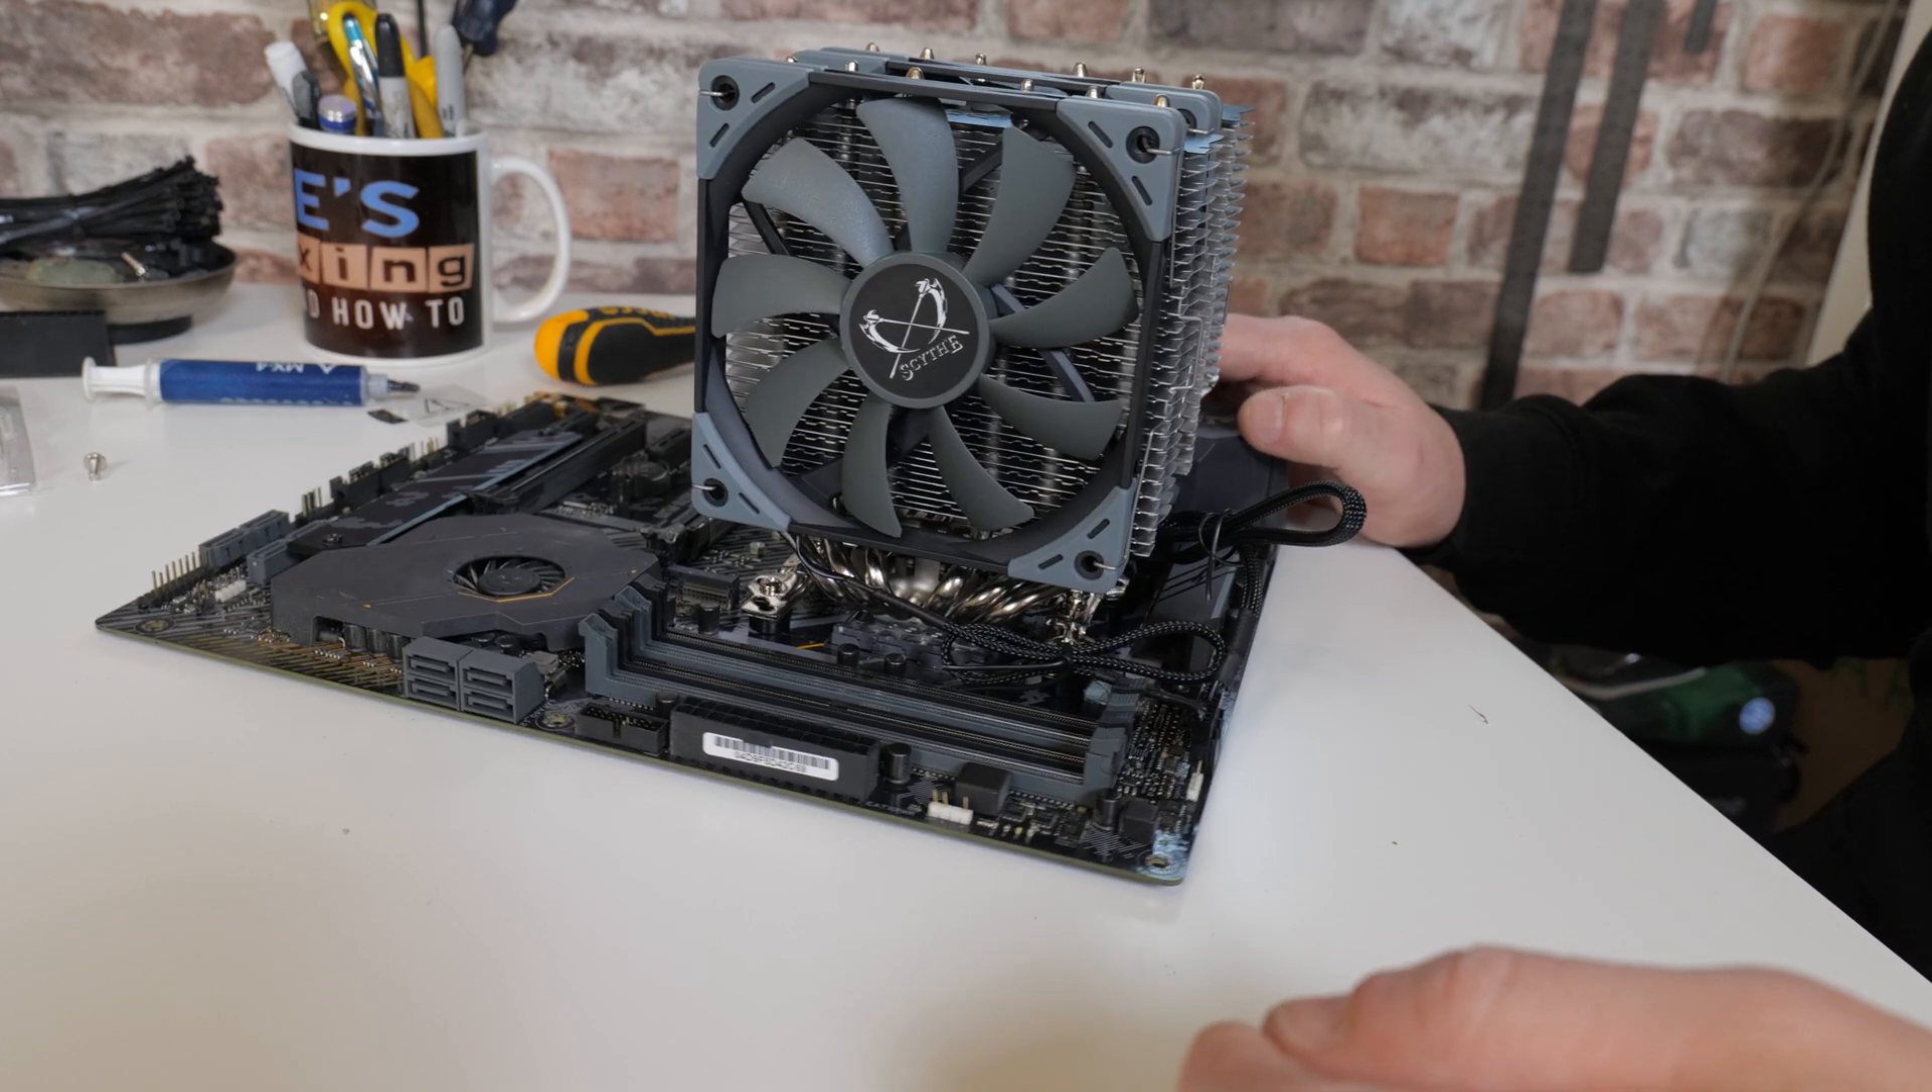So there we go that is our scythe fuma 2 installed on our am4 motherboard.